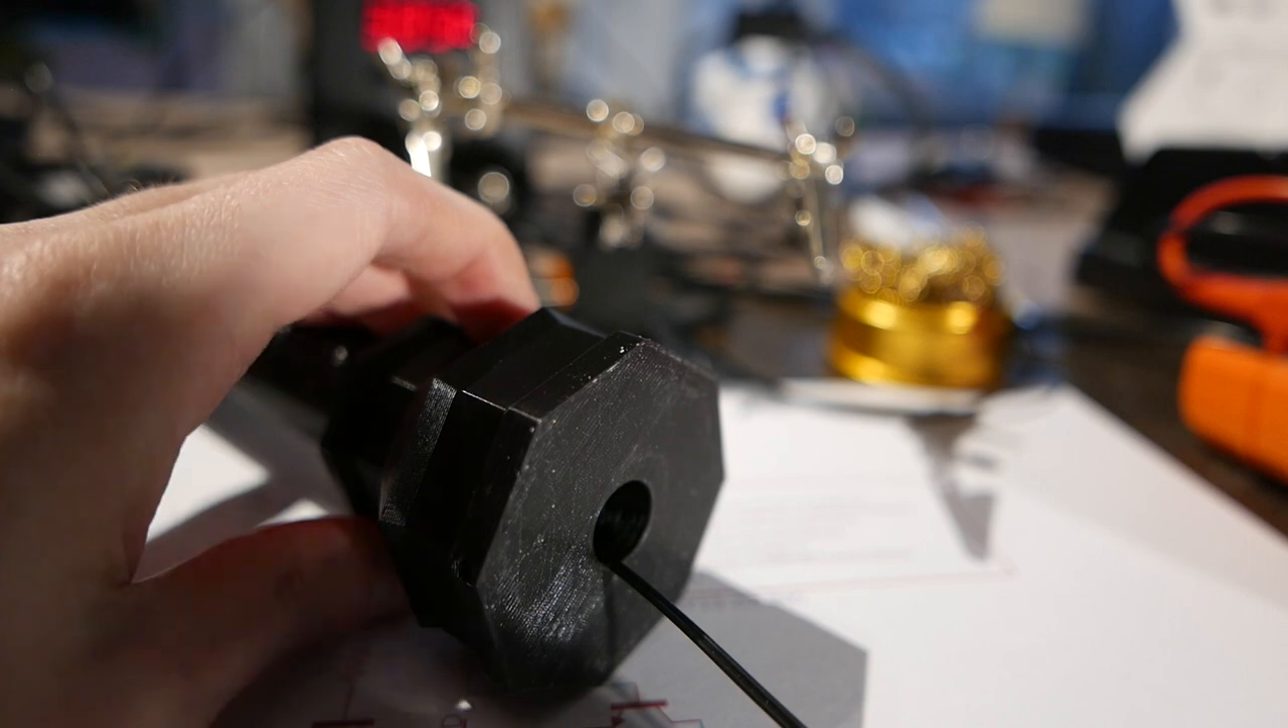Now this wire is sticking out through the bottom which isn't great.